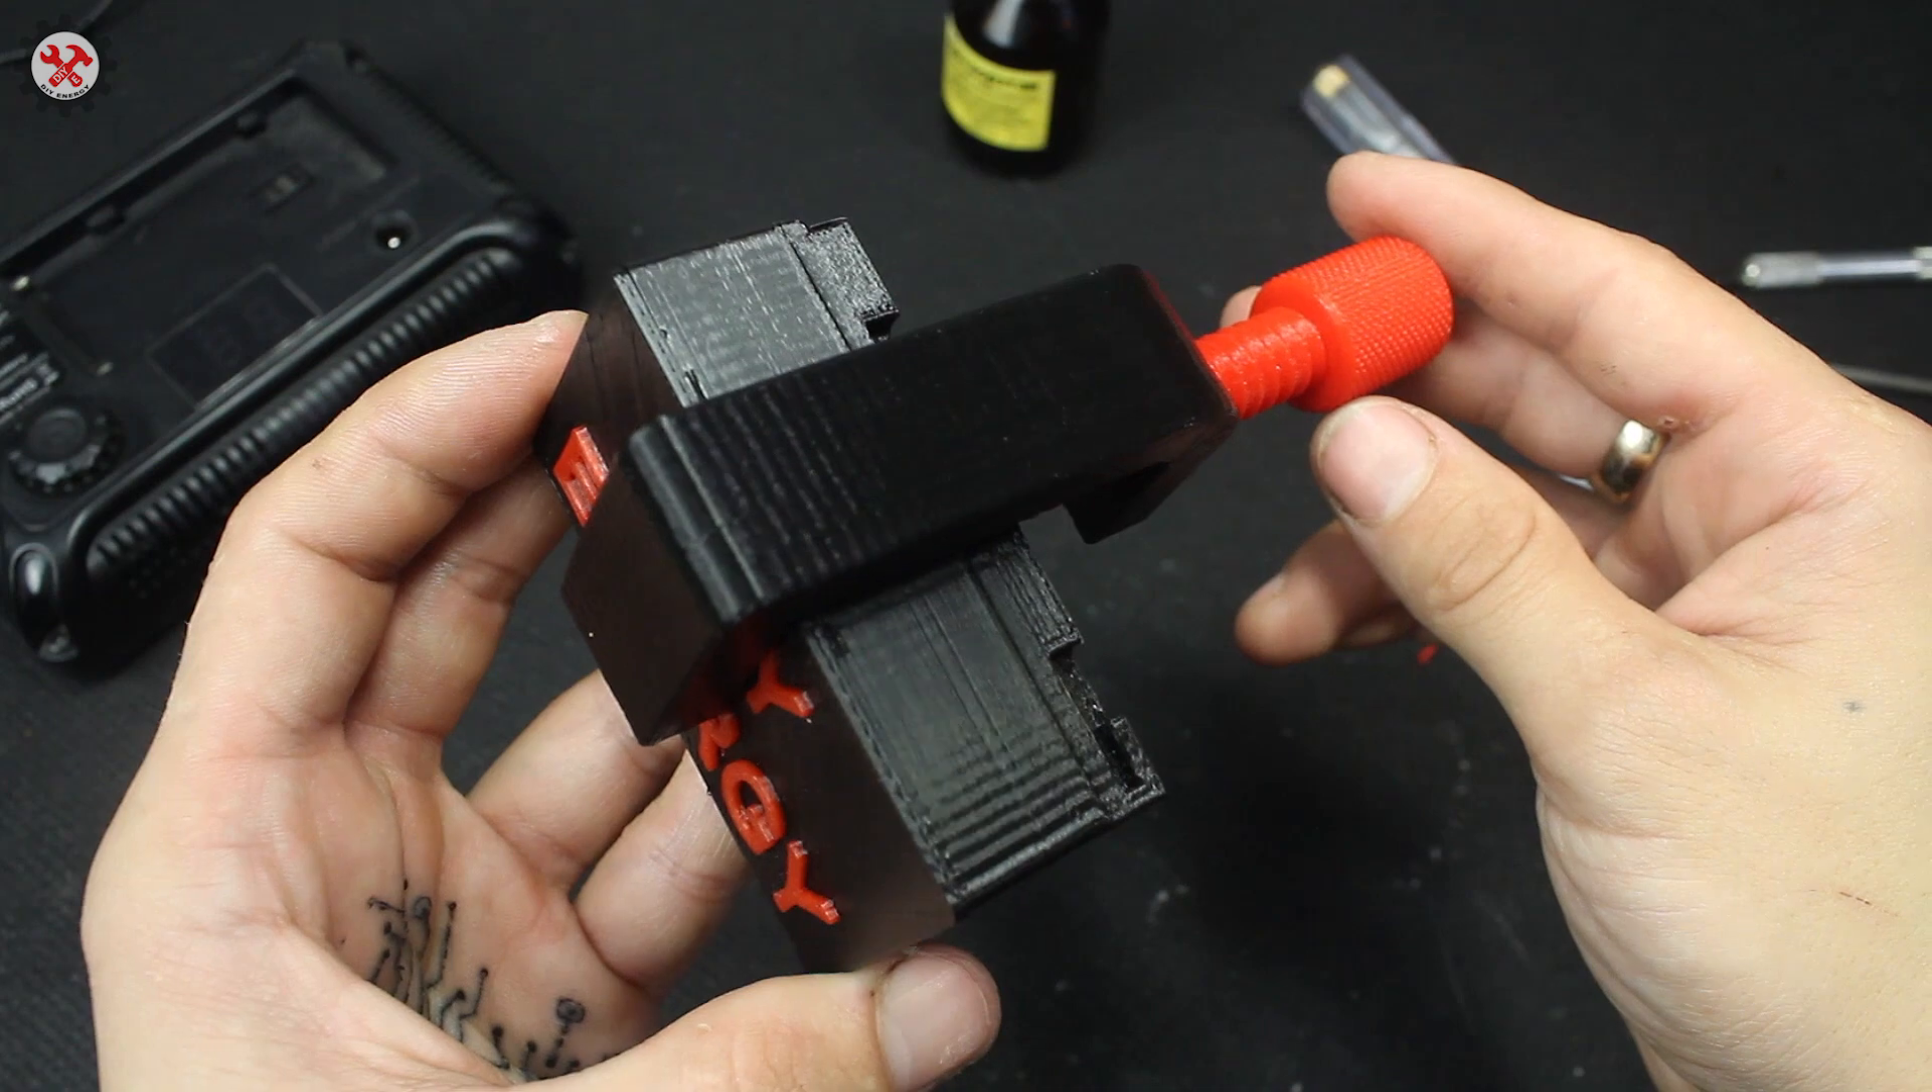Чтобы не держать крышку руками, пока клей сохнет, я зафиксировал ее самодельной струбциной.